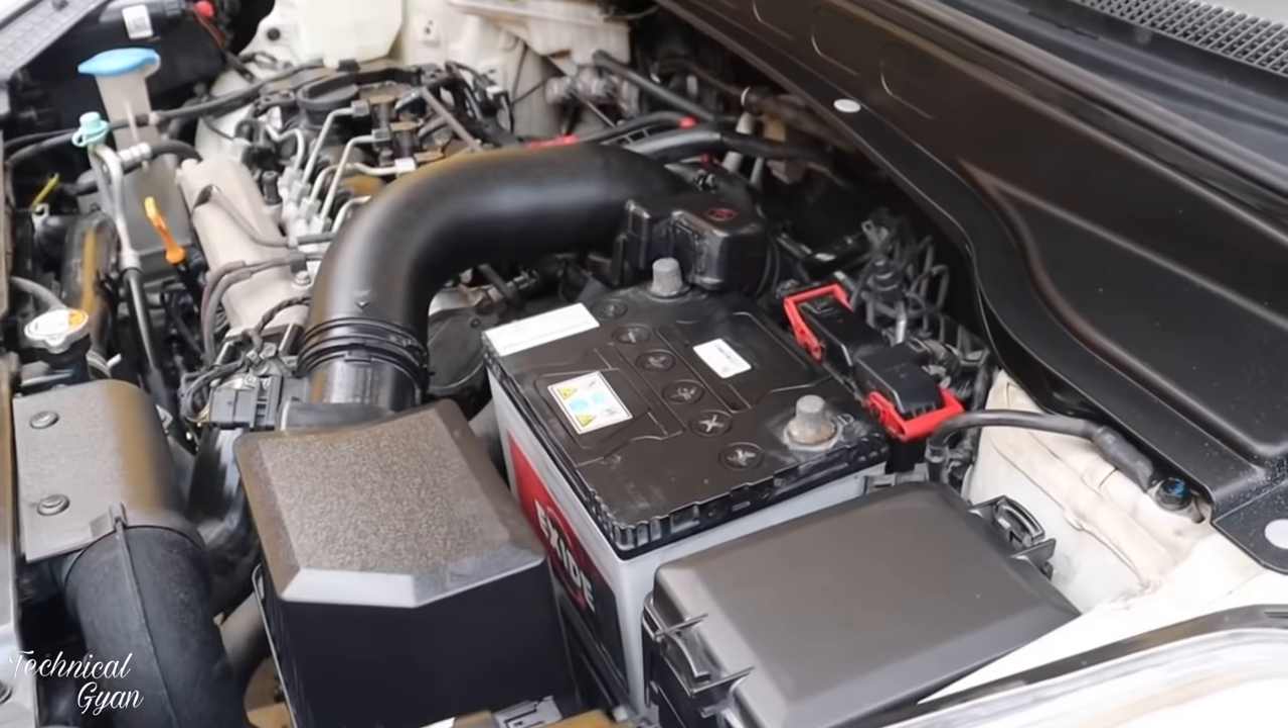अभी भी मैंने बैटरी का connection नहीं connect किया।